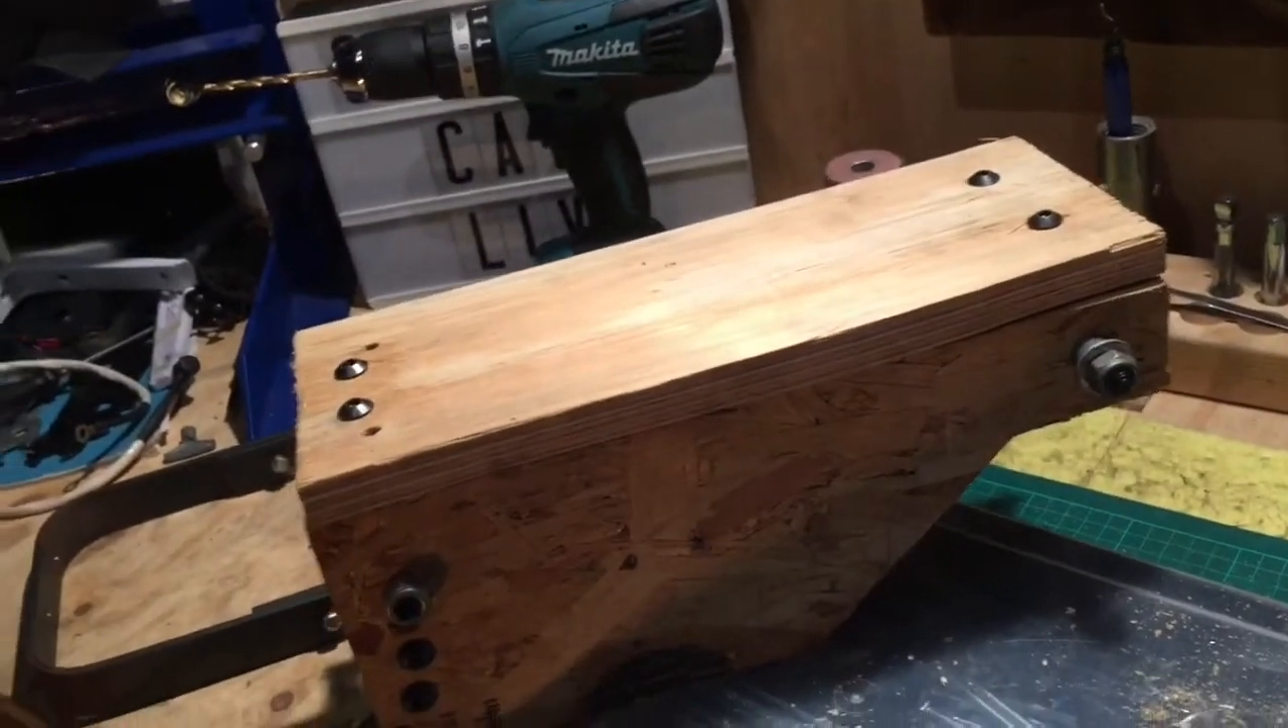We've got a new bit of plywood on top, 18mm, loads thicker.